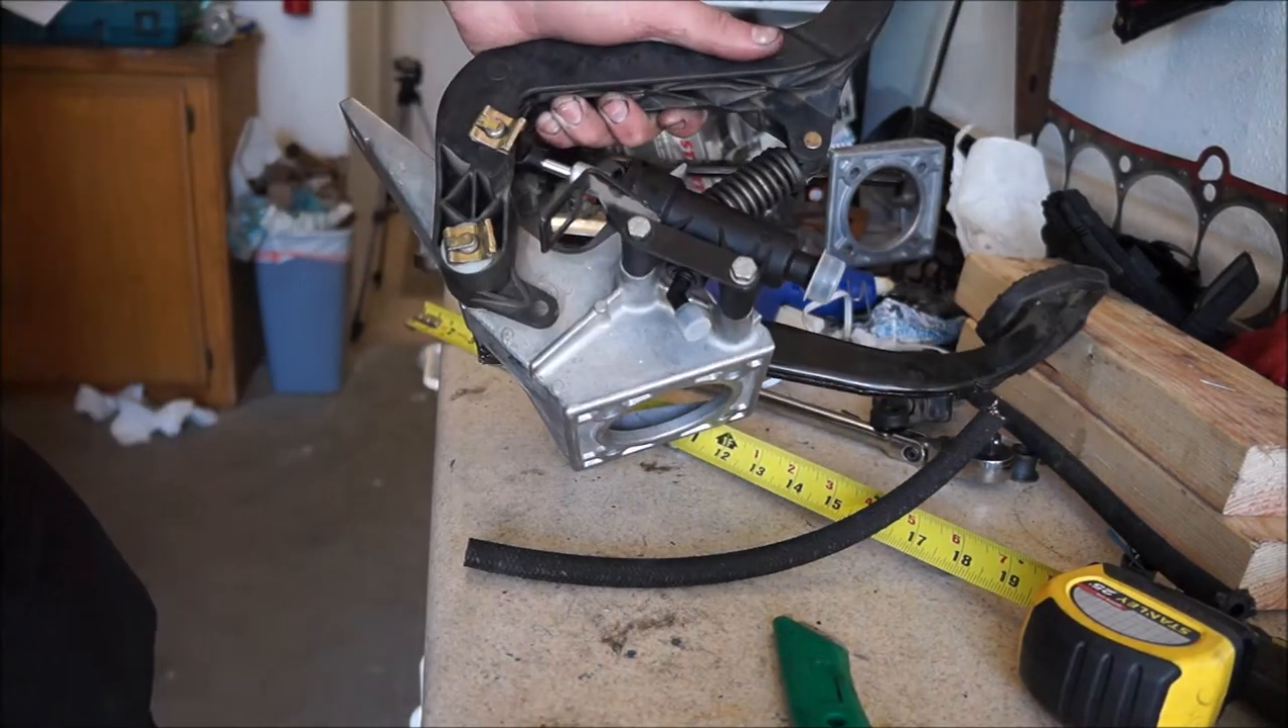We have our pedal assembly all together.